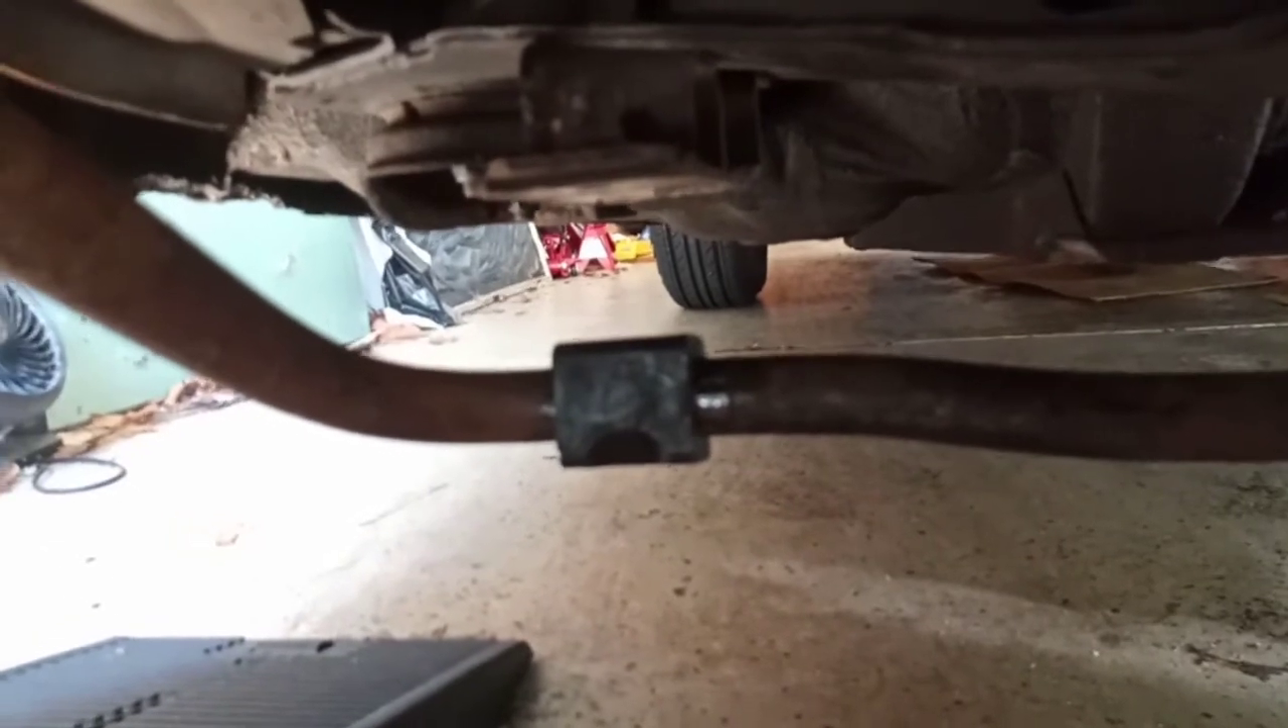The new bushings are now on the sway bar.